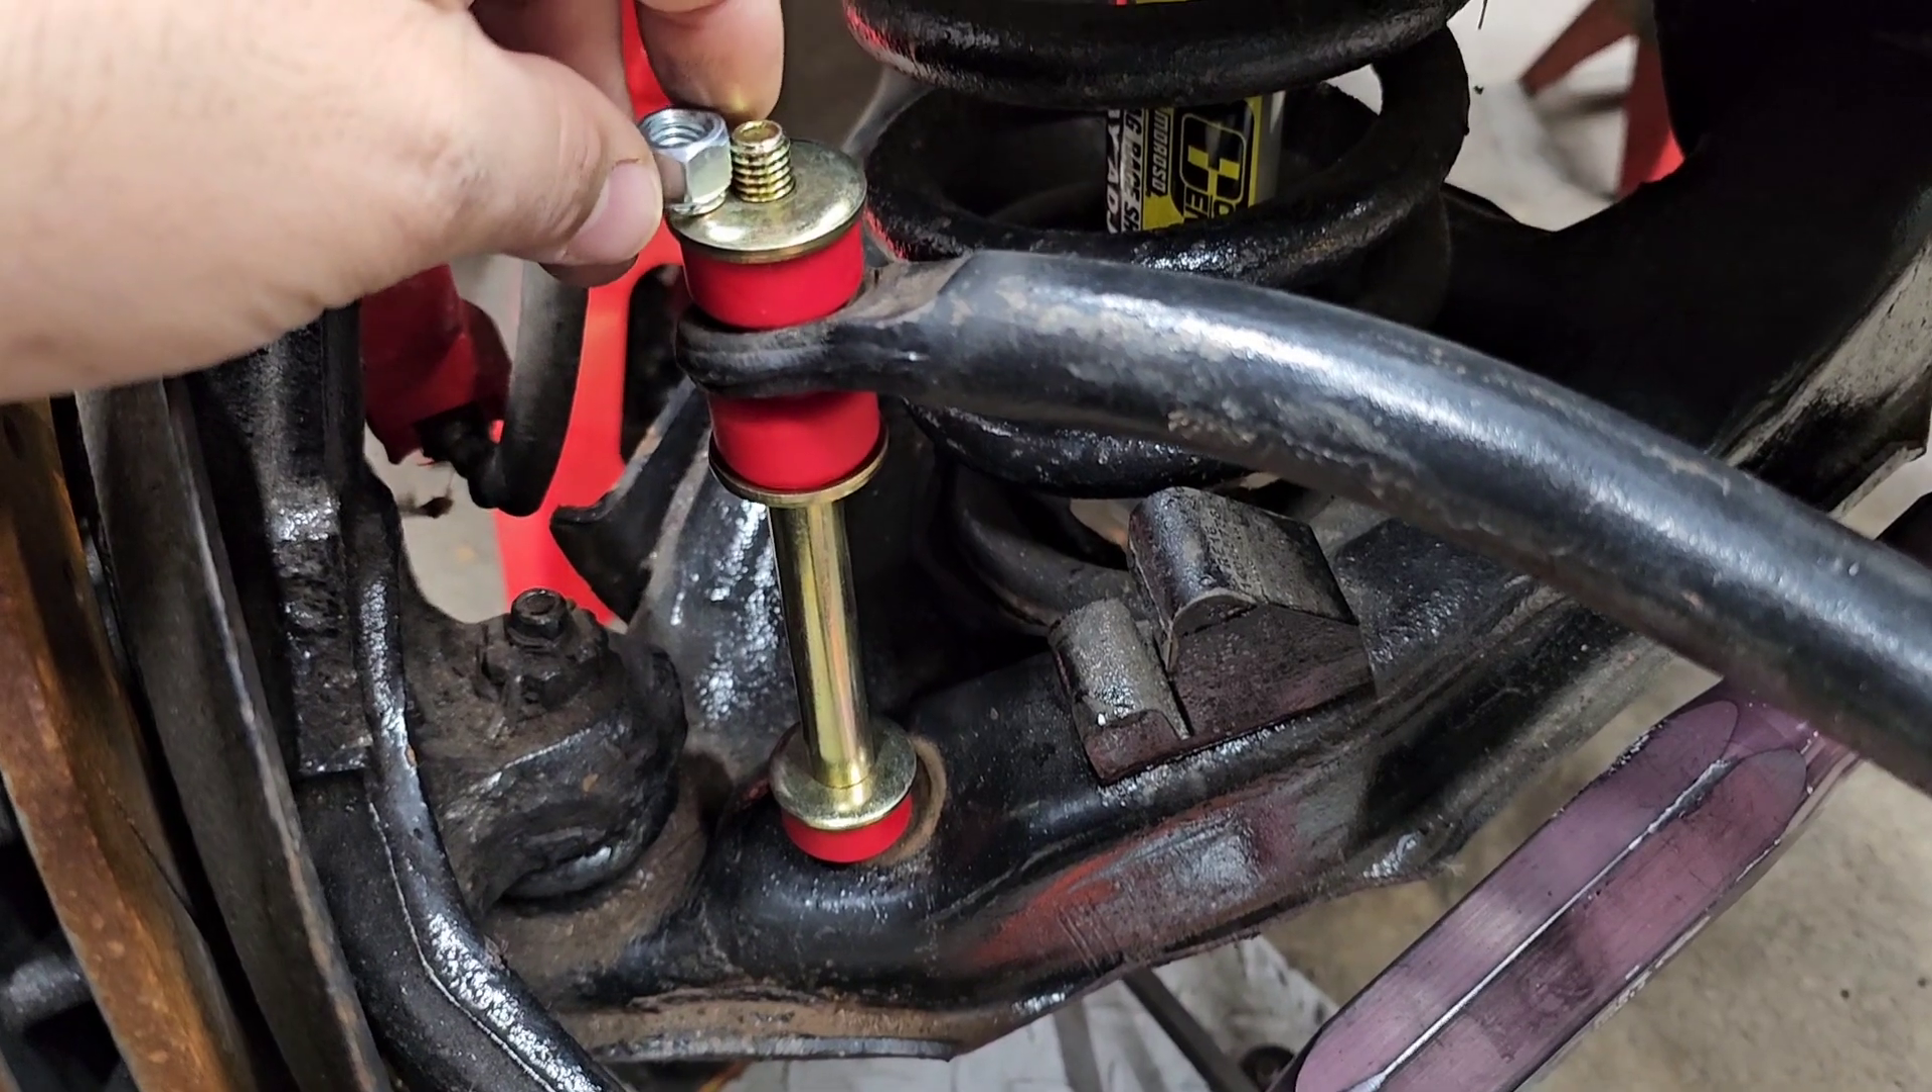Without tightening anything, as you see, we have a lot more thread there, and actually, we can get the nut on now.